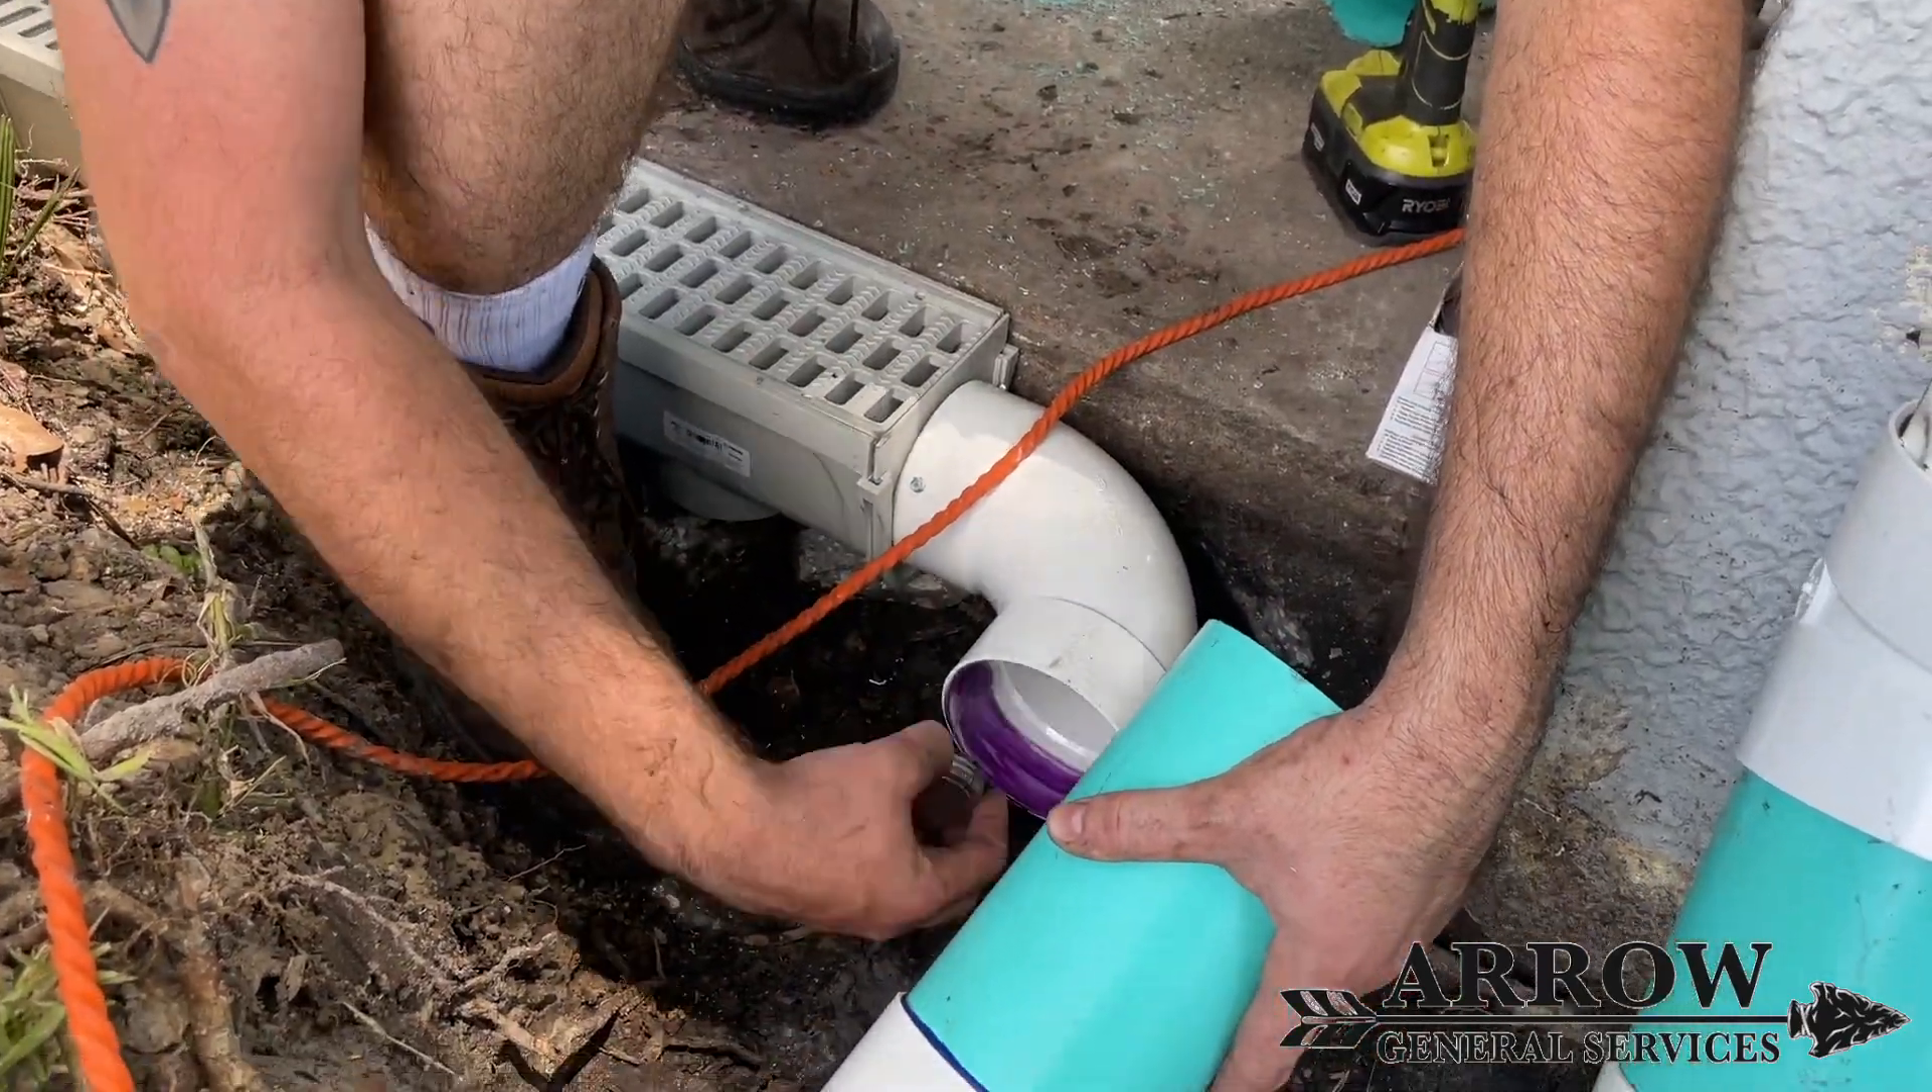All right so now that we have the channel drain set into place where it's going to be, I've got the fitting that I'm currently priming and I think I'm using the blue glue in this.